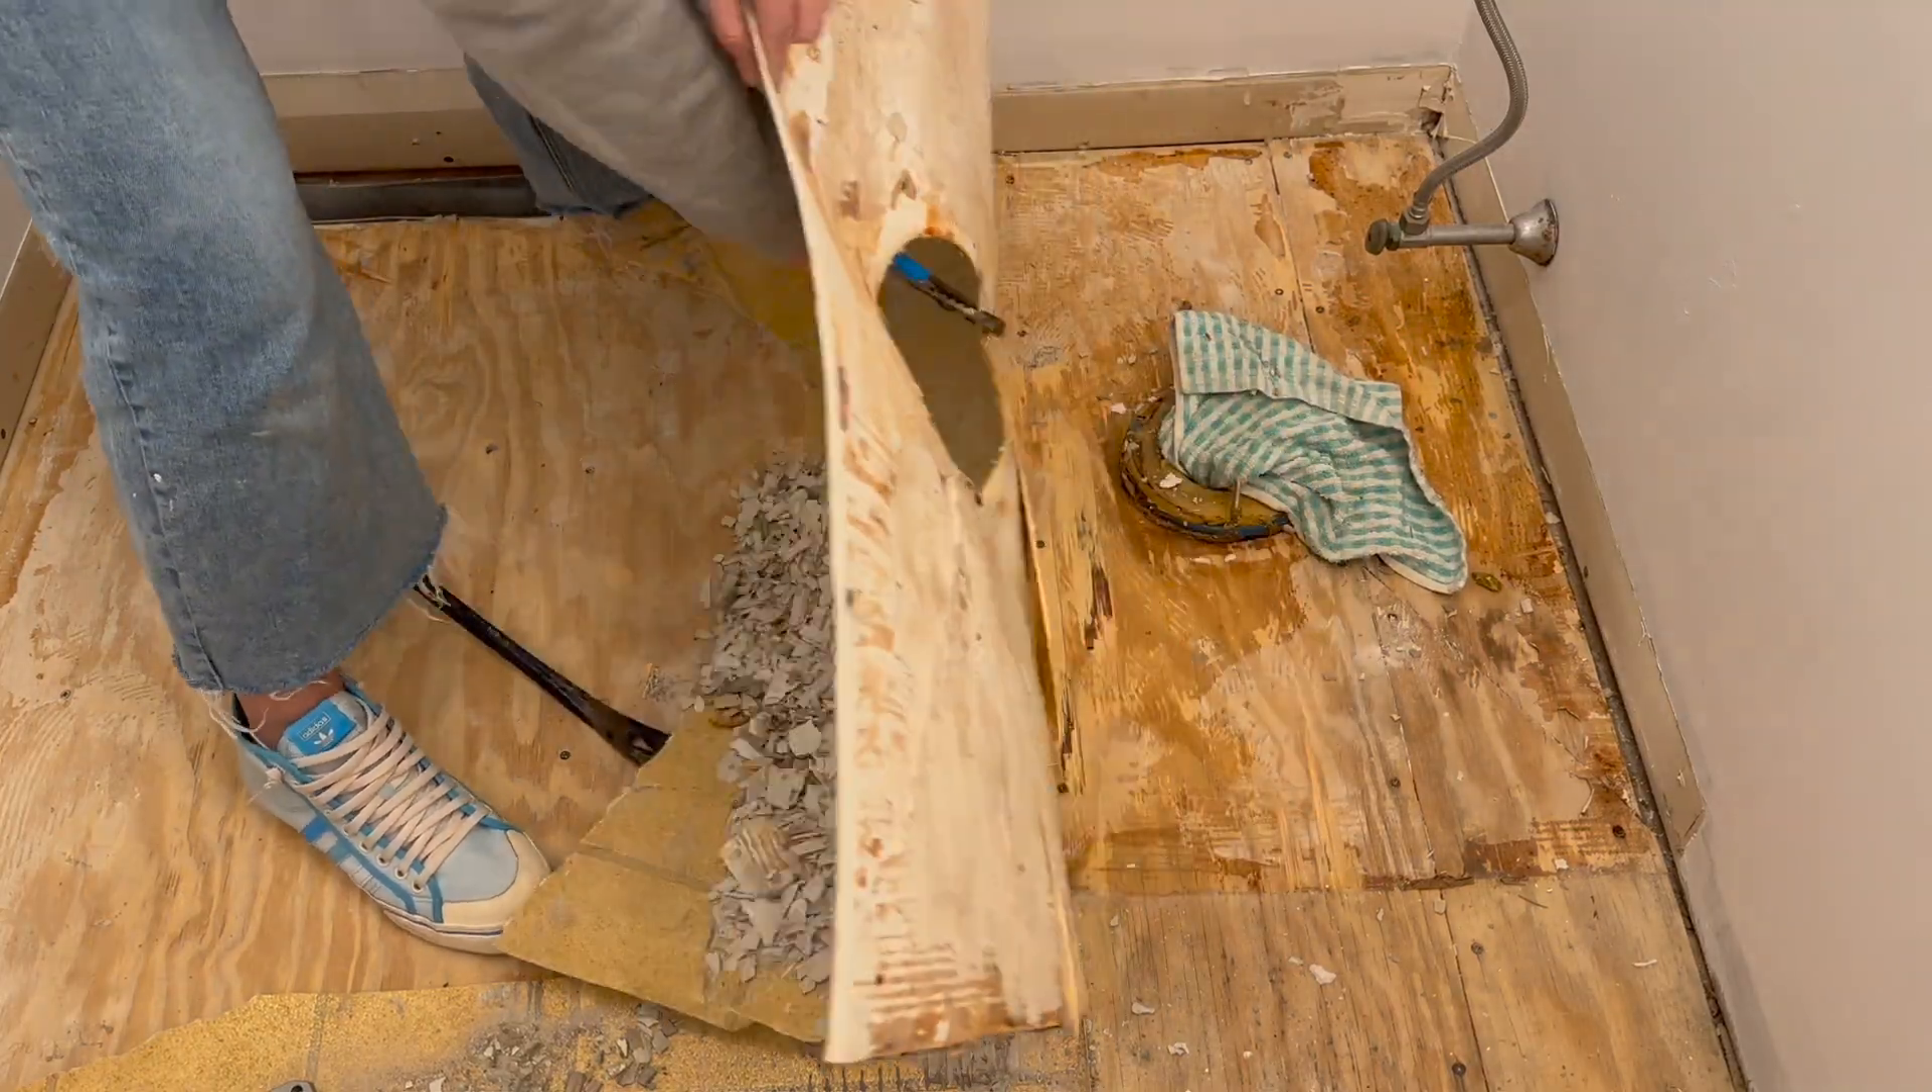So now I'm down to the subfloor.